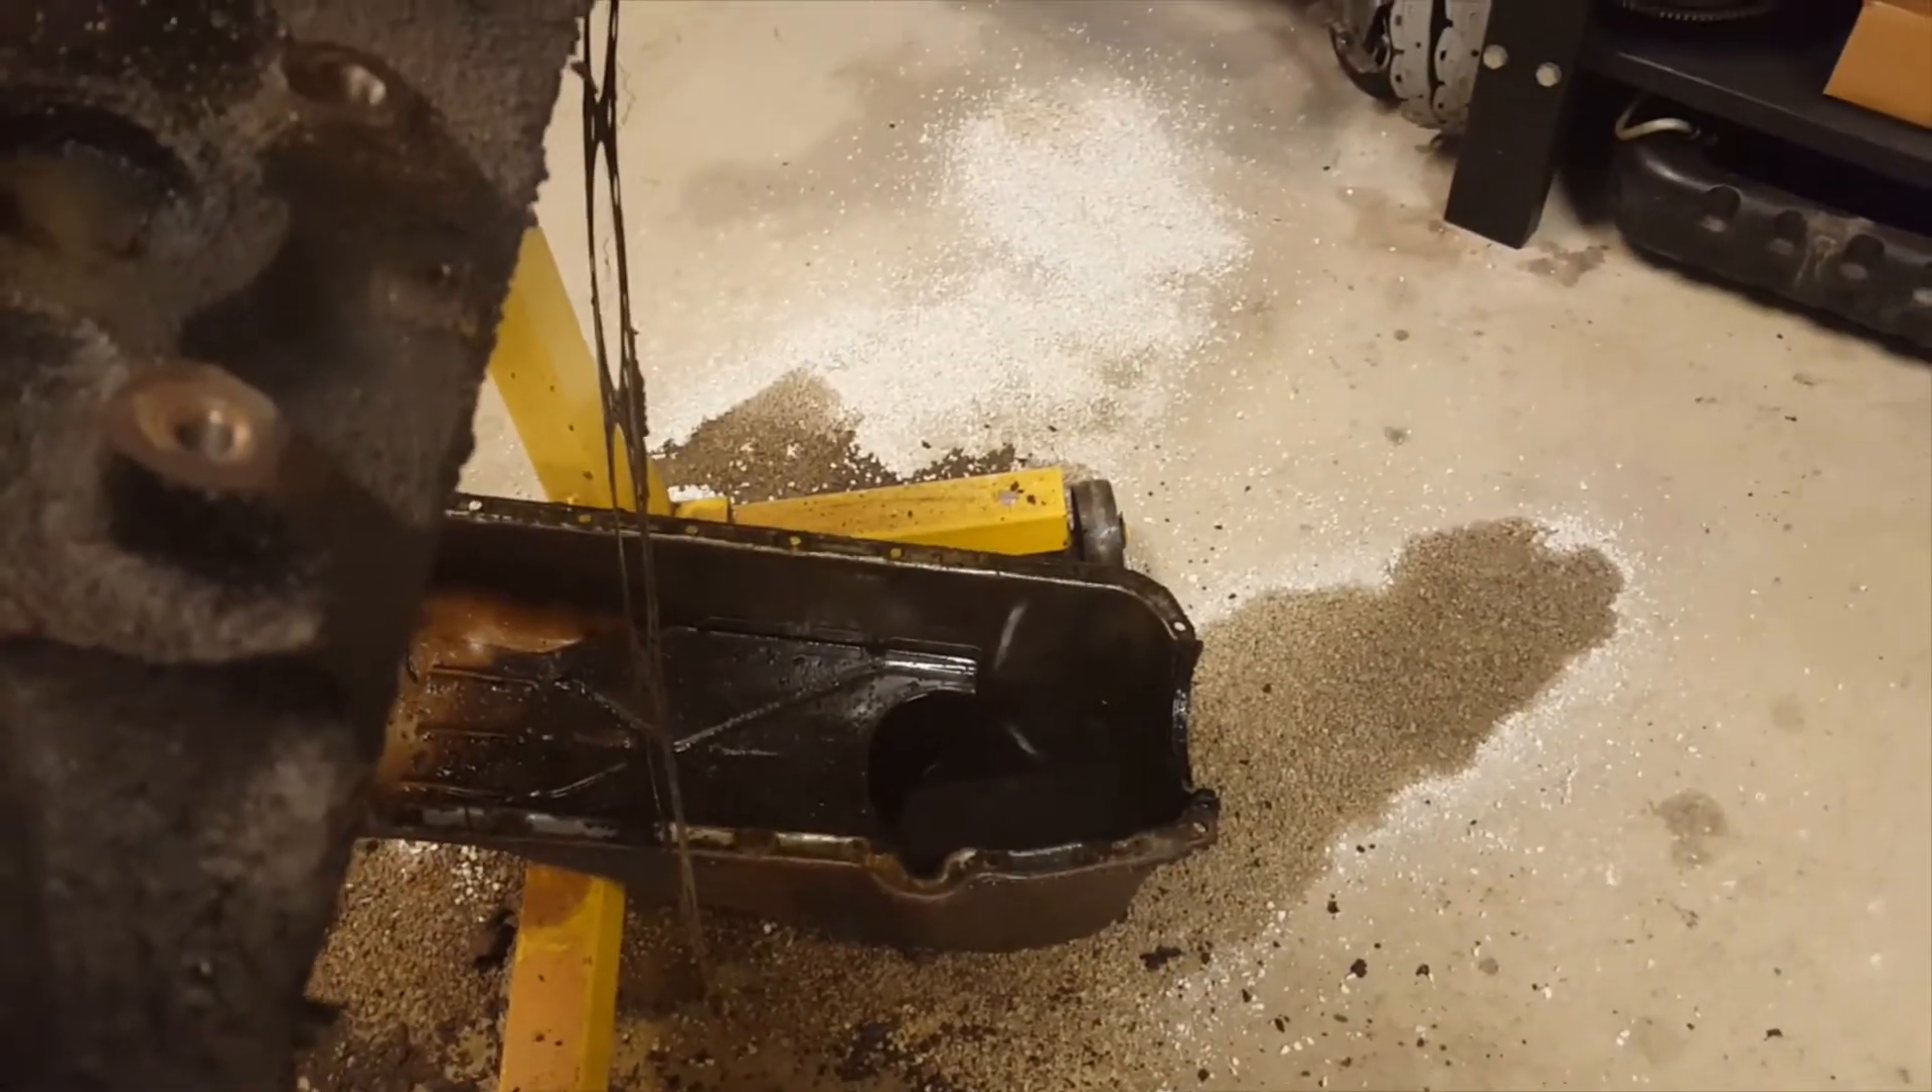All right, we got the oil pan off.